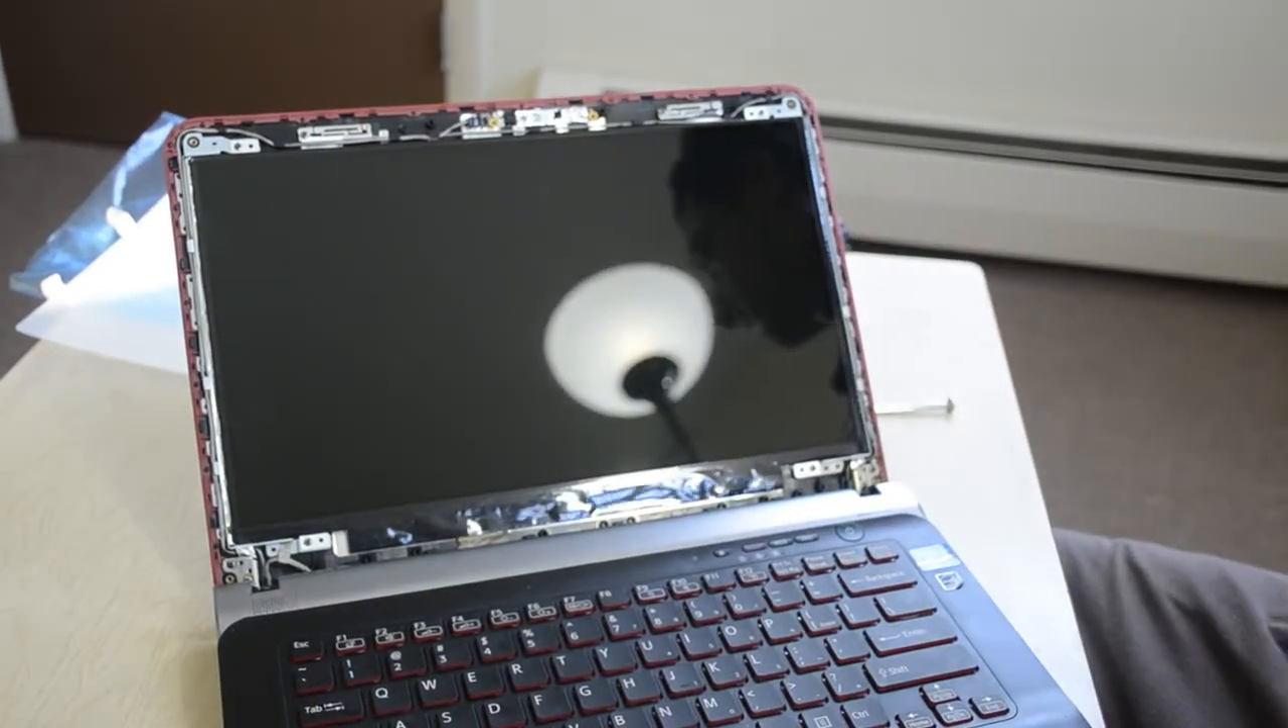Okay so I think we have replaced this new screen so we just have to put back our plastic cover and we are all set.